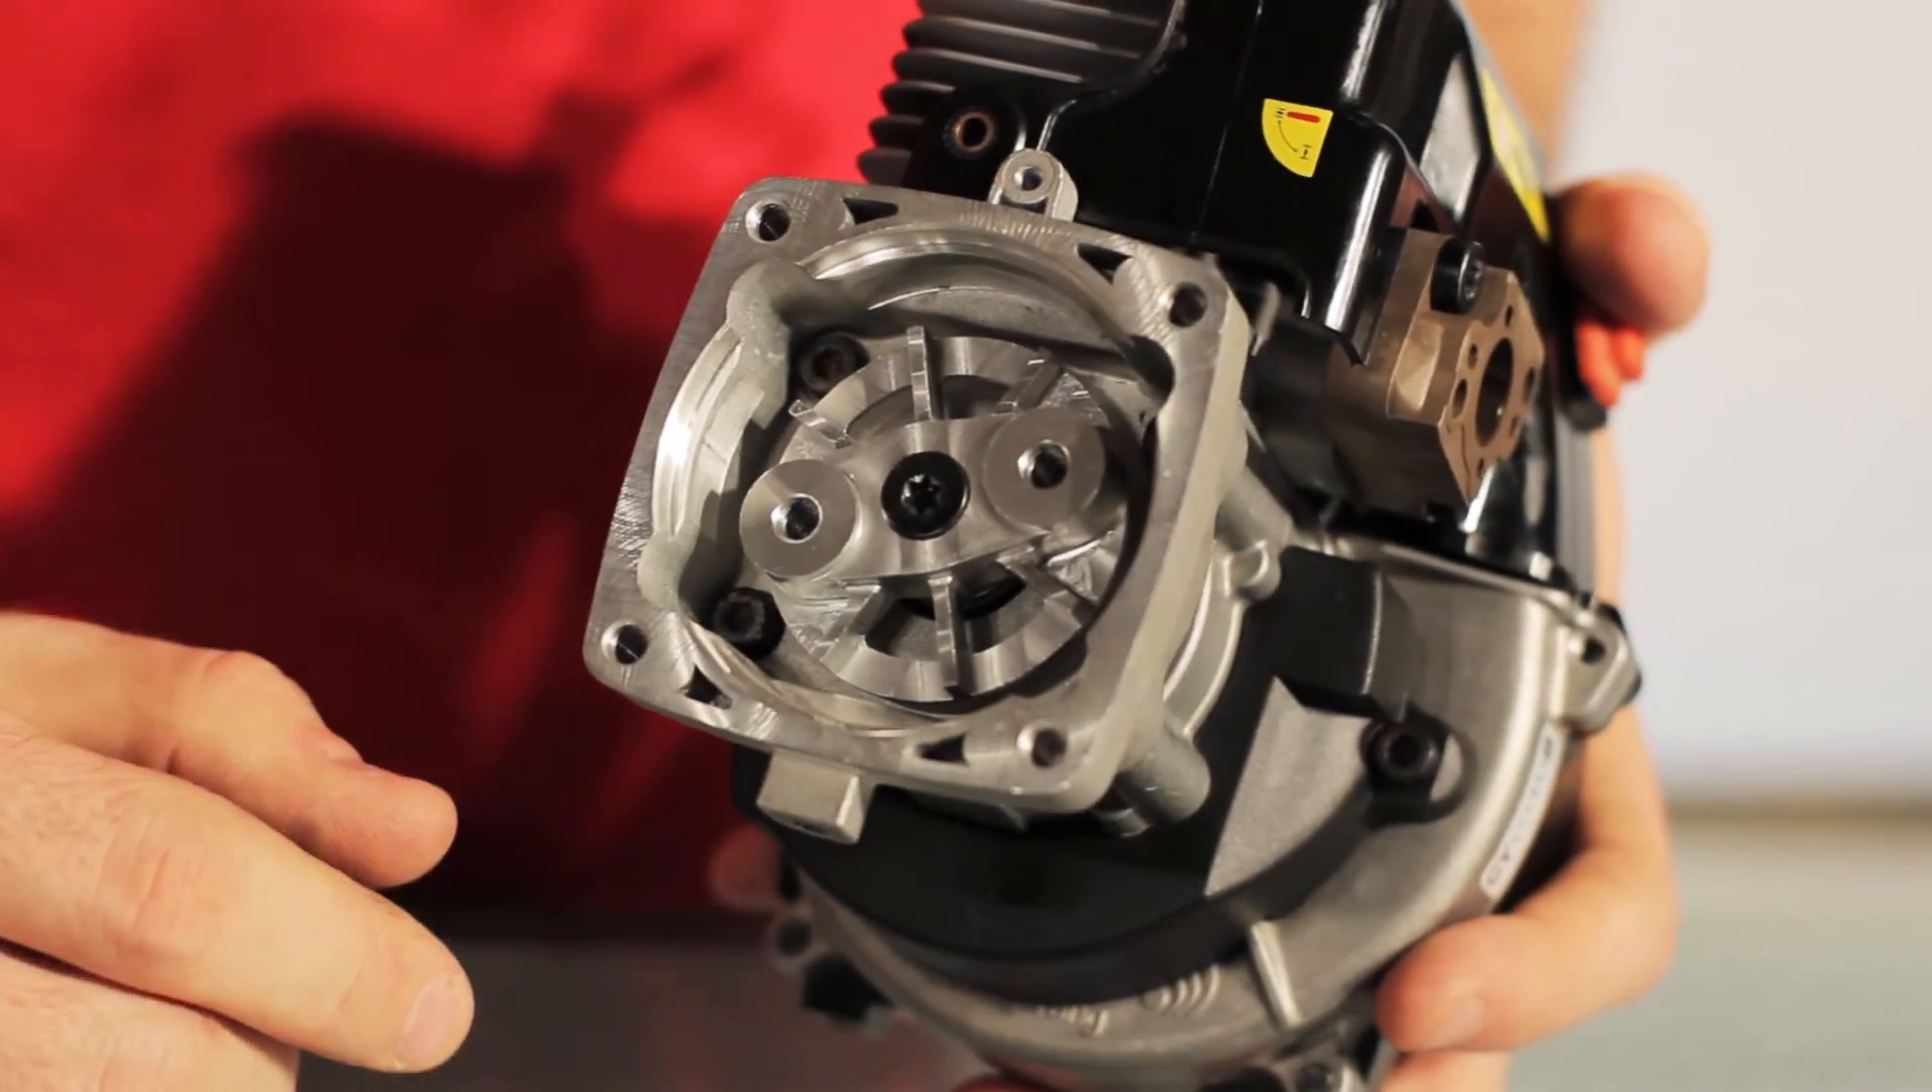This is the cooling clutch plate installed to the engine. You can see it fits right into the clutch housing.